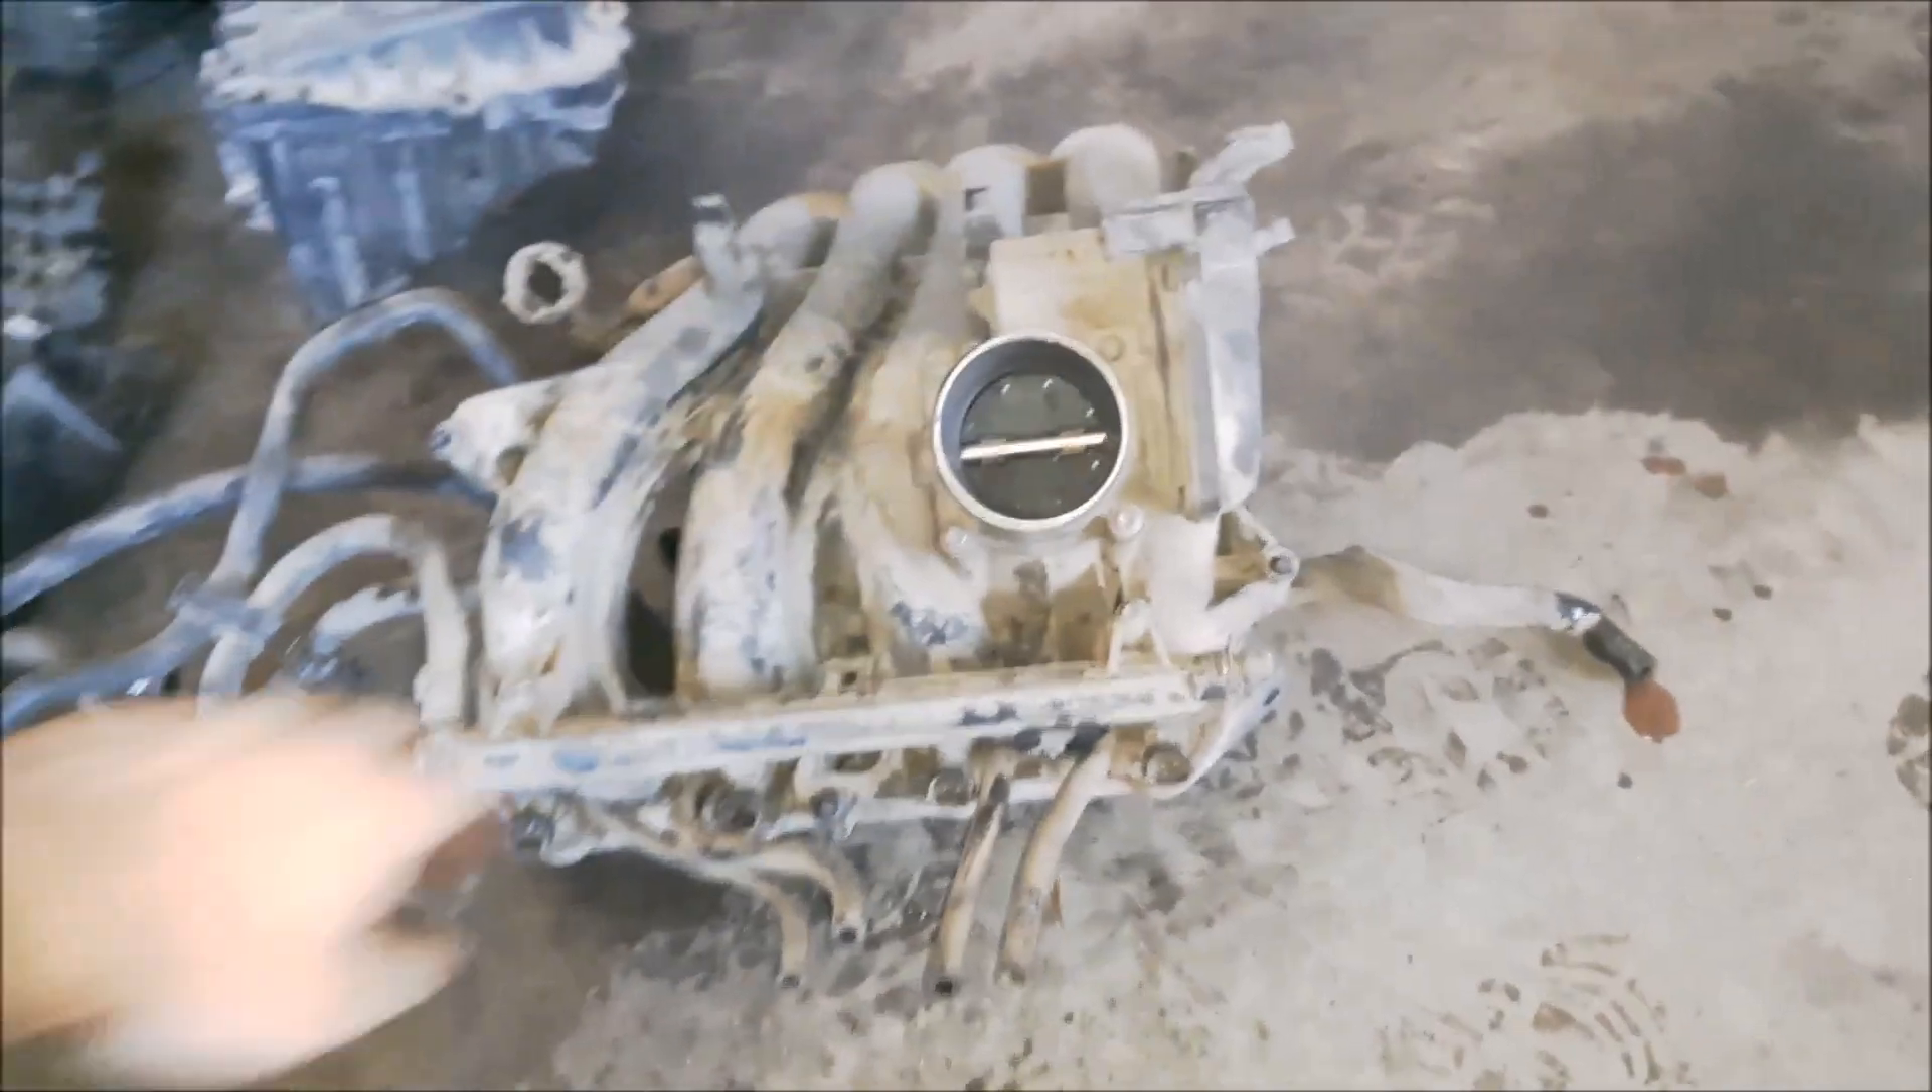I have removed the inlet manifold, now we can see much more easier.